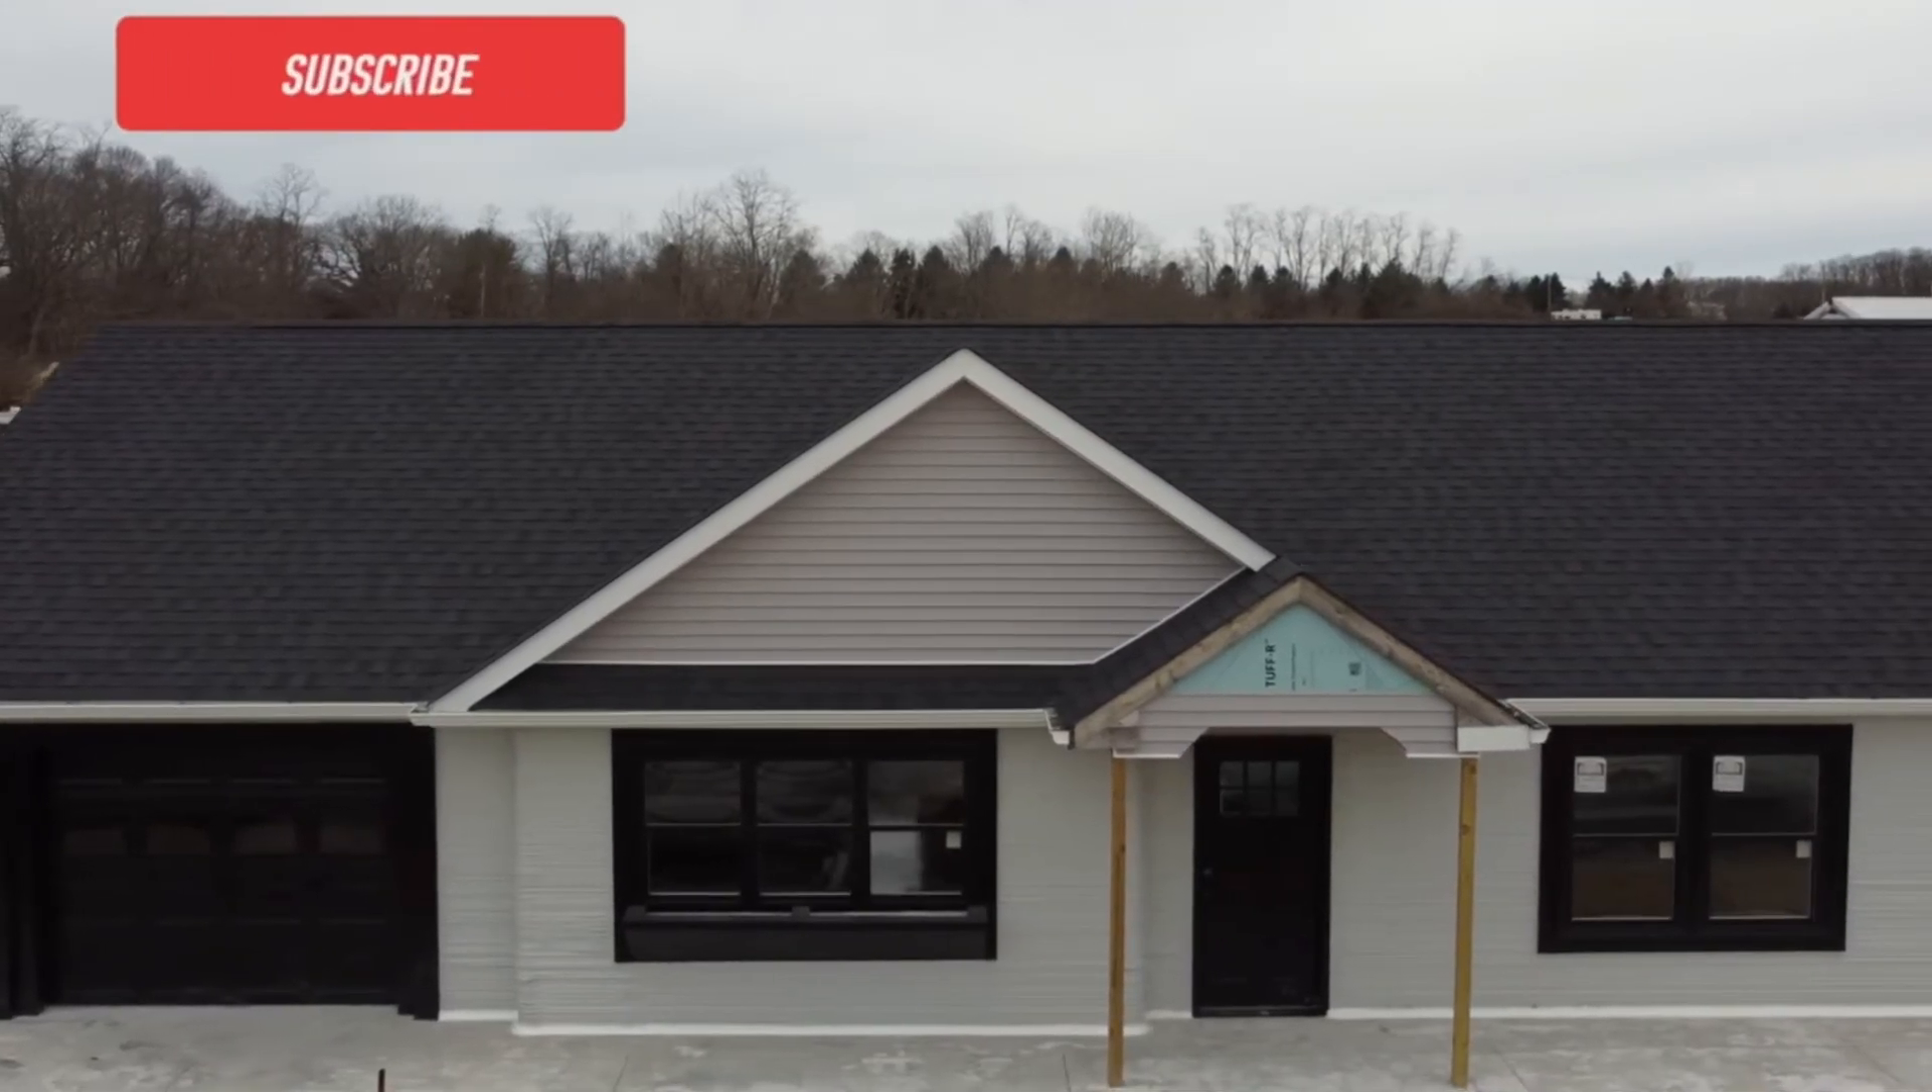The house was almost complete. You can see the stickers are still on the windows and above the front door there's one small triangle that they still haven't put siding on.